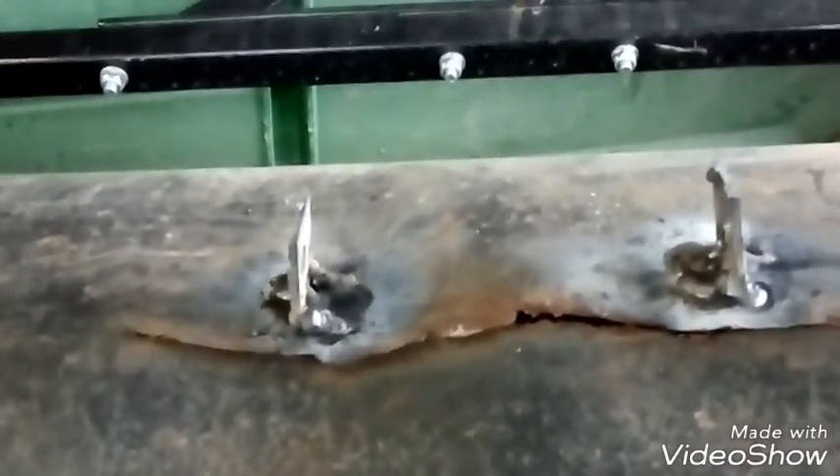Okay, so now I have my dent puller tabs welded on, both of them.